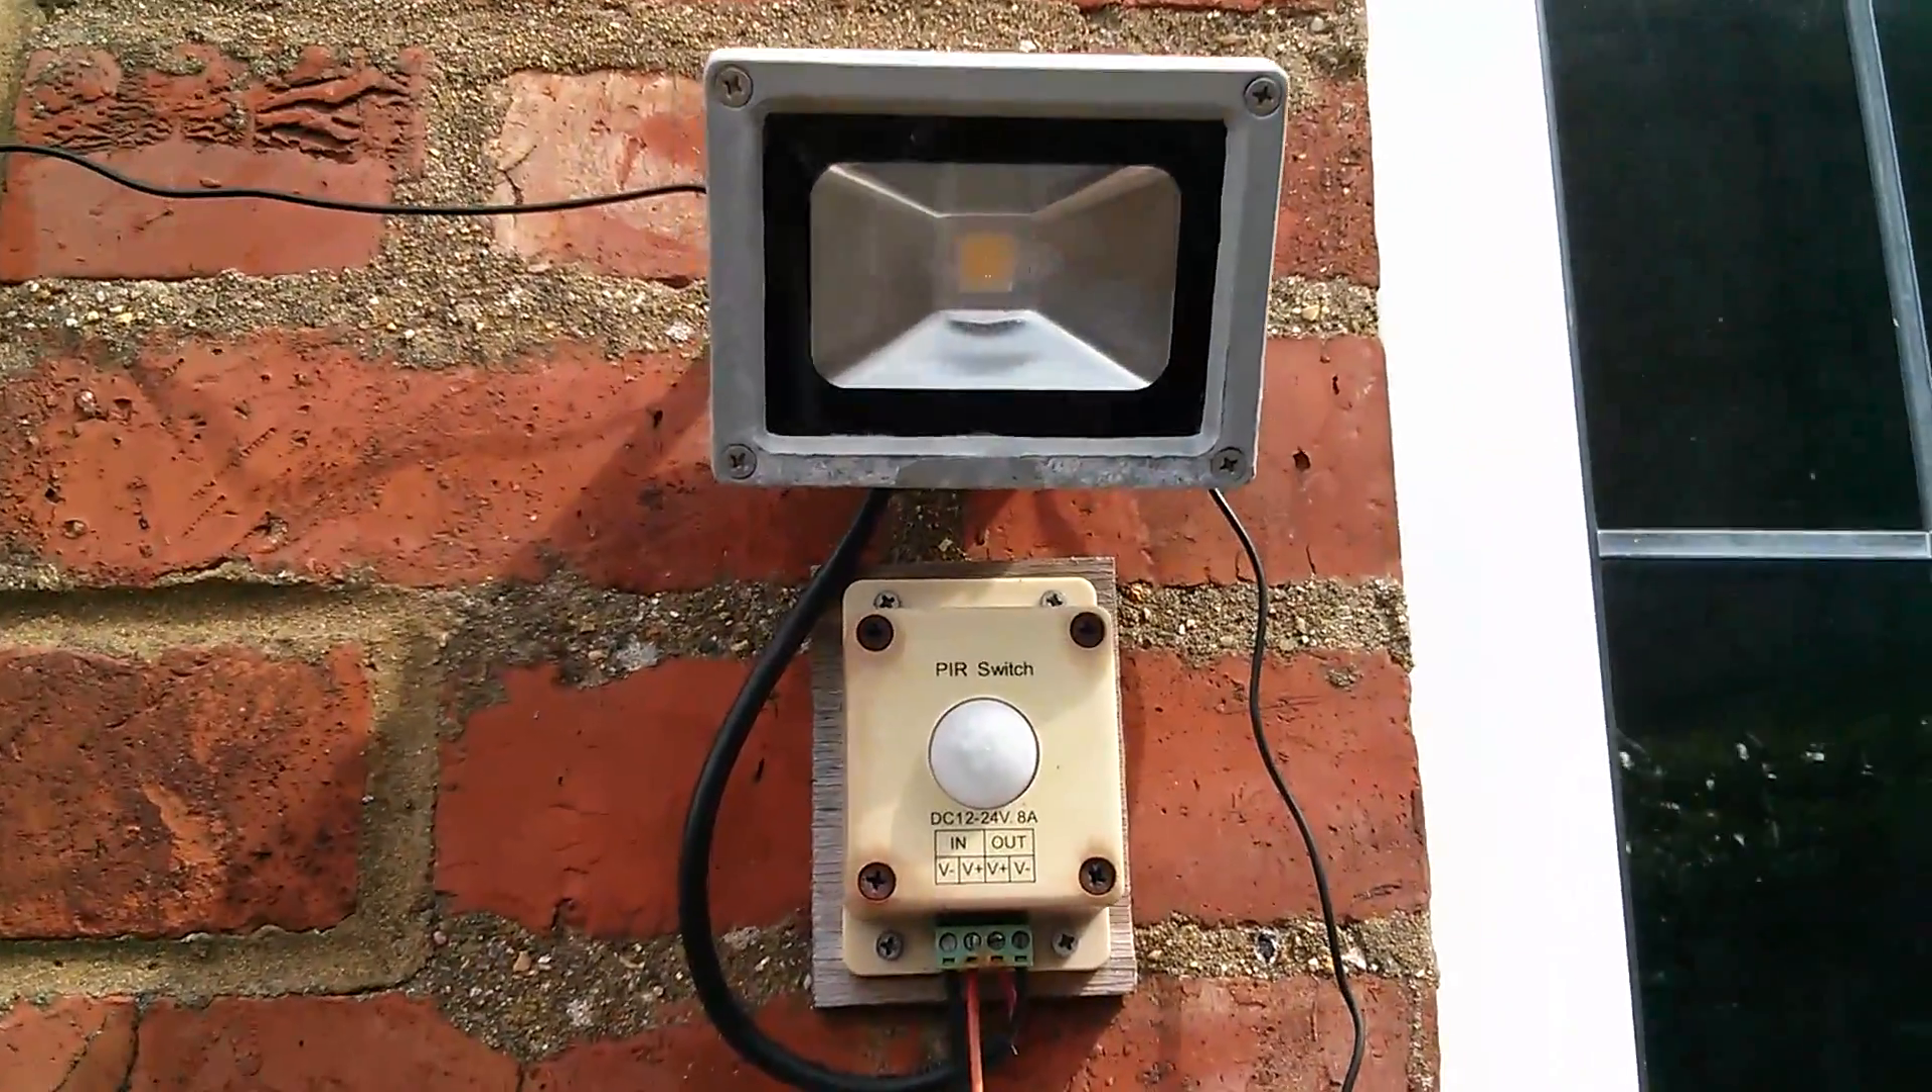So here it is, just outside my workshop window. And it's the PIR switch mounted on a little bit of board.